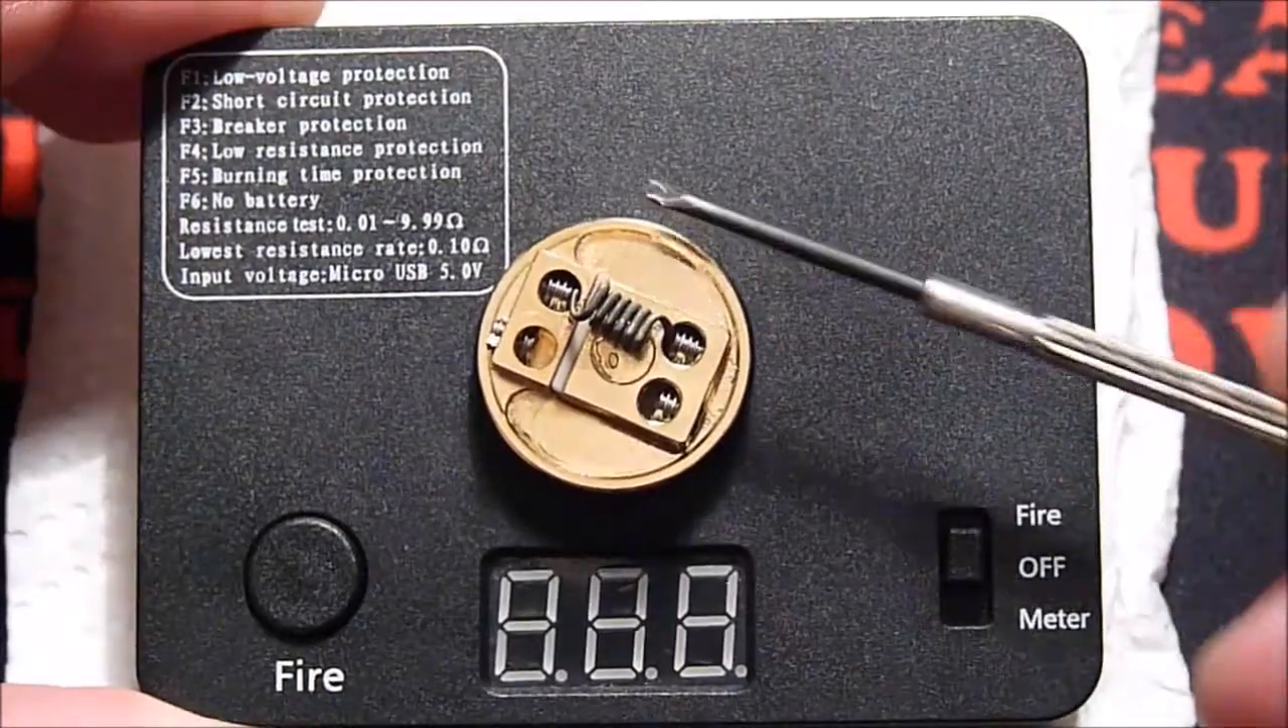Donc je n'ai pas monté mon second coil exprès.